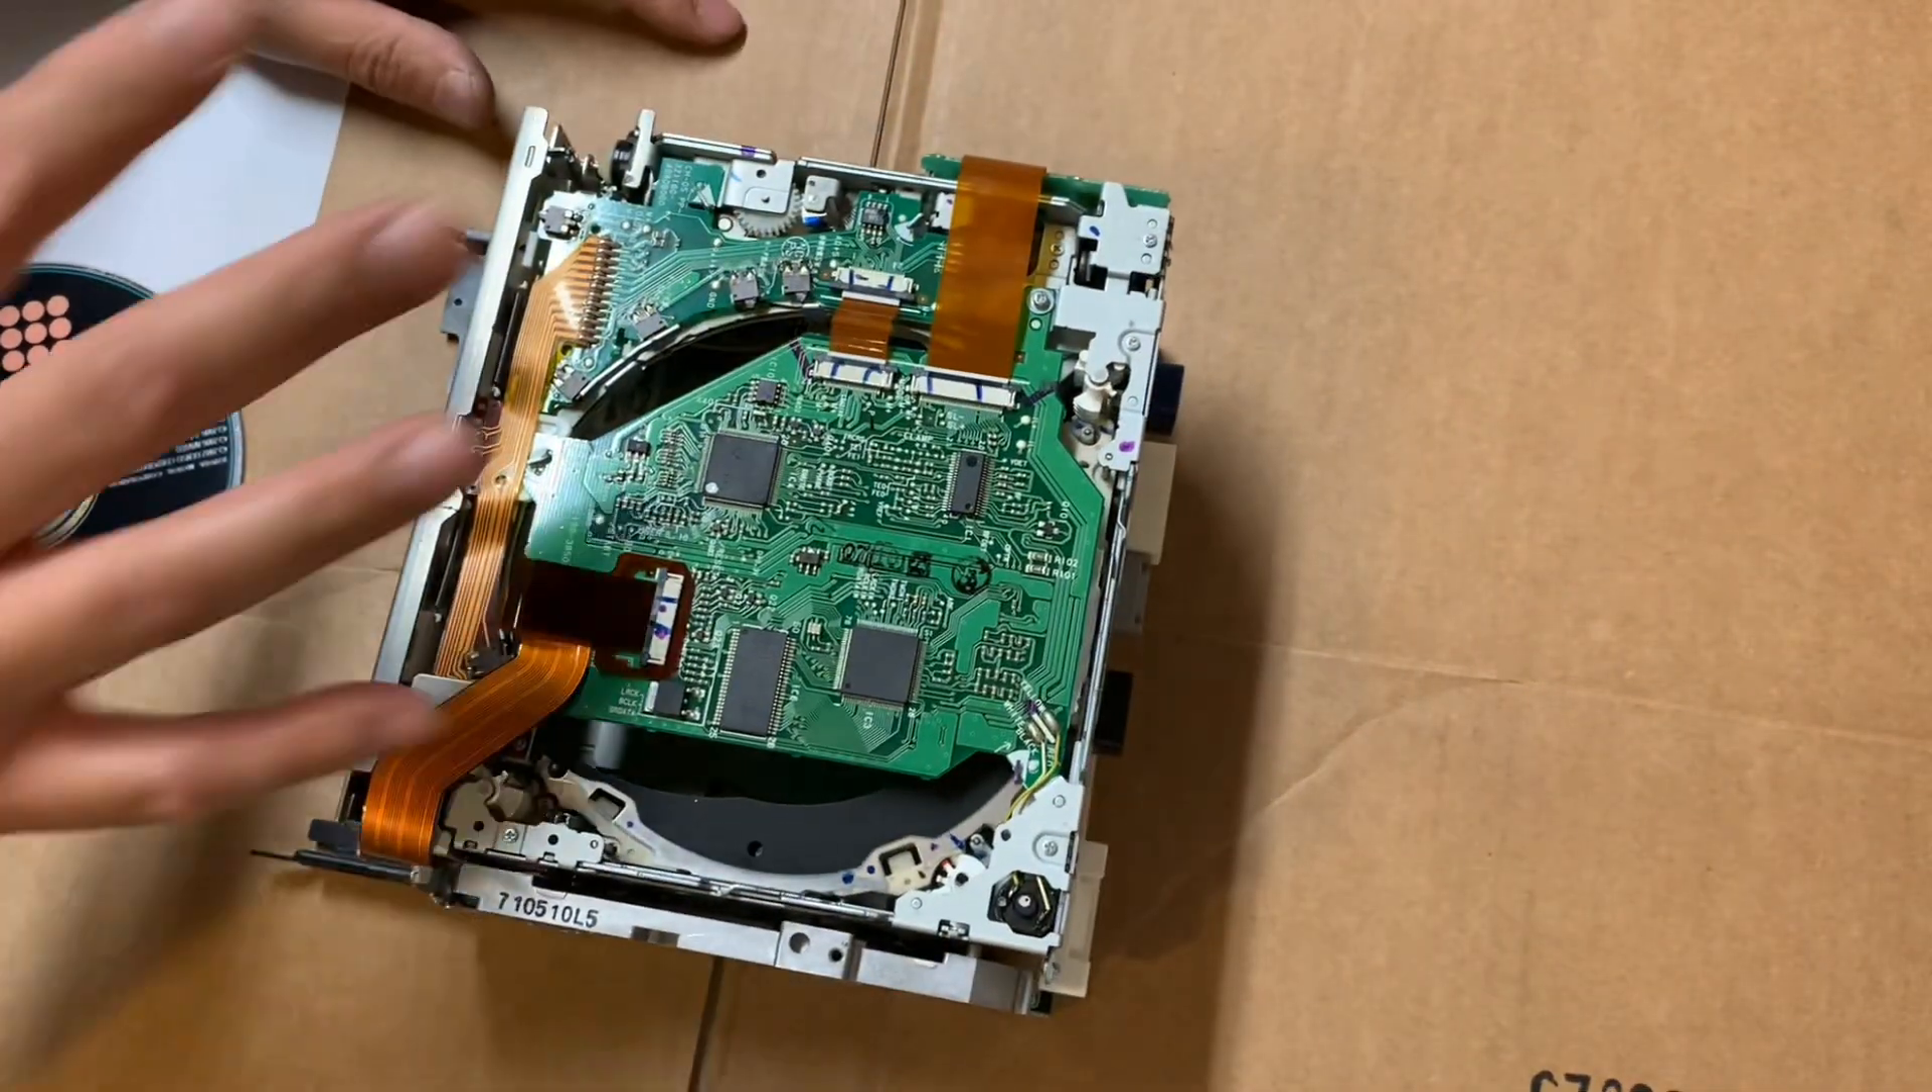So I have the unit here, it's taken apart.